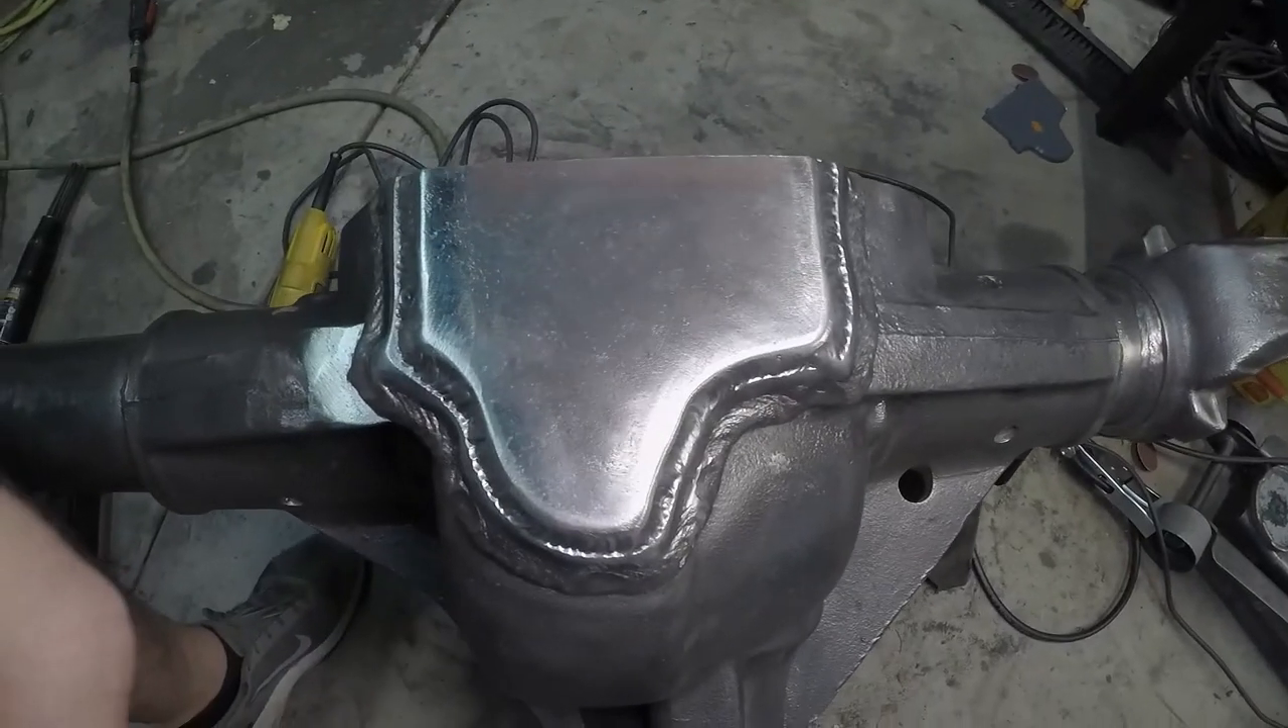Anyway, that is the shaved bottom plate installed.